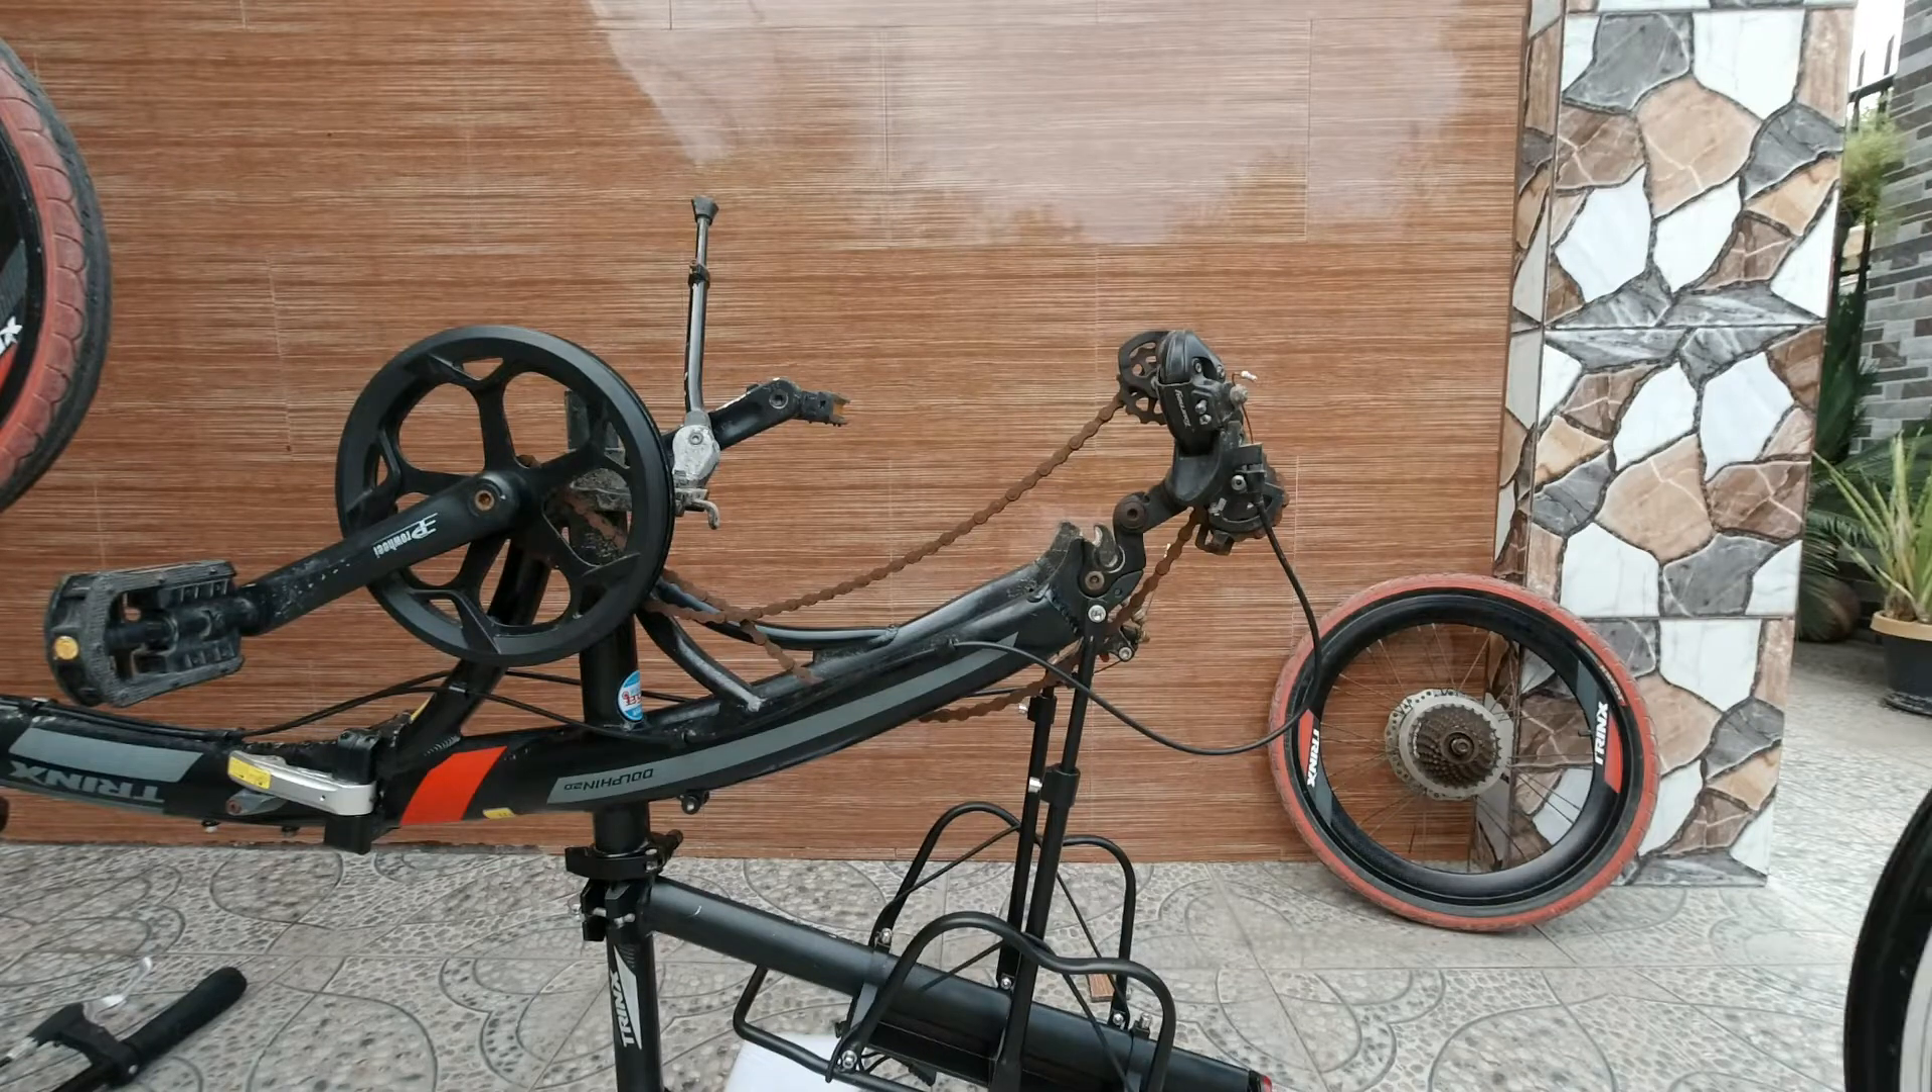The rear wheel is now removed.